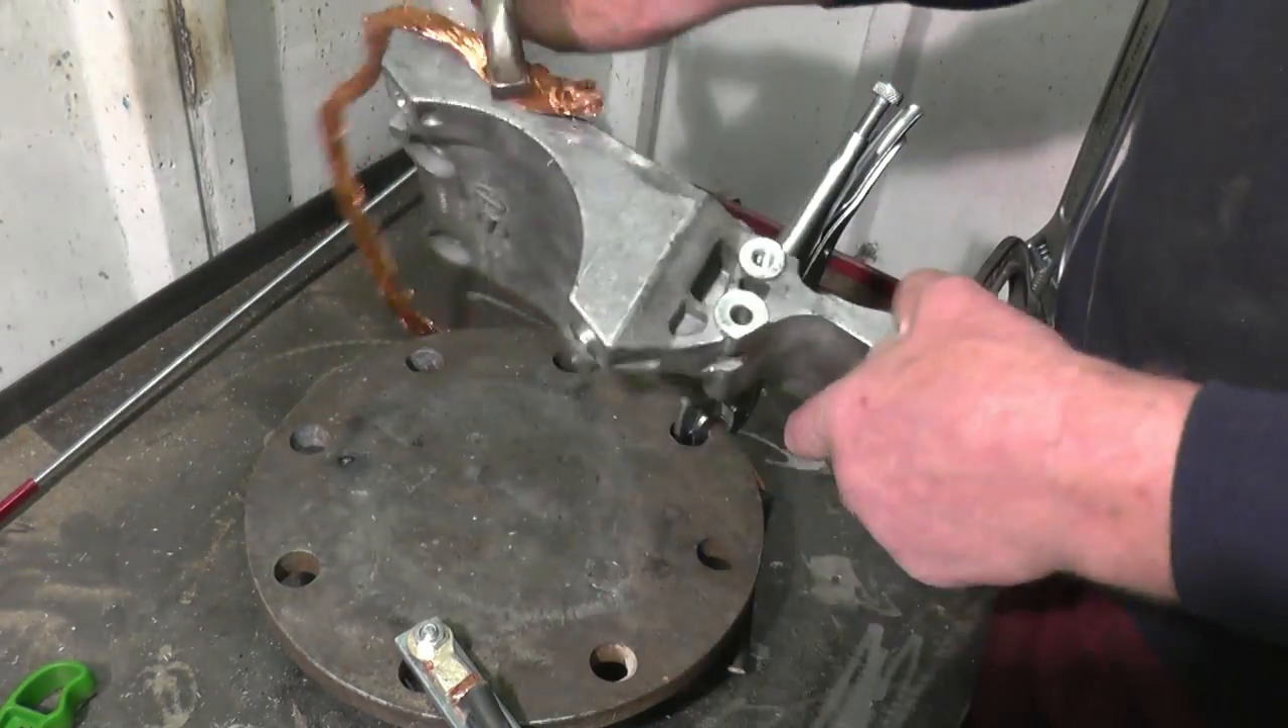Now between the table and the job, I've got a bit of heavy copper cable clamped on, which means I can move this around to weld it, and still make sure I've got a good earth.